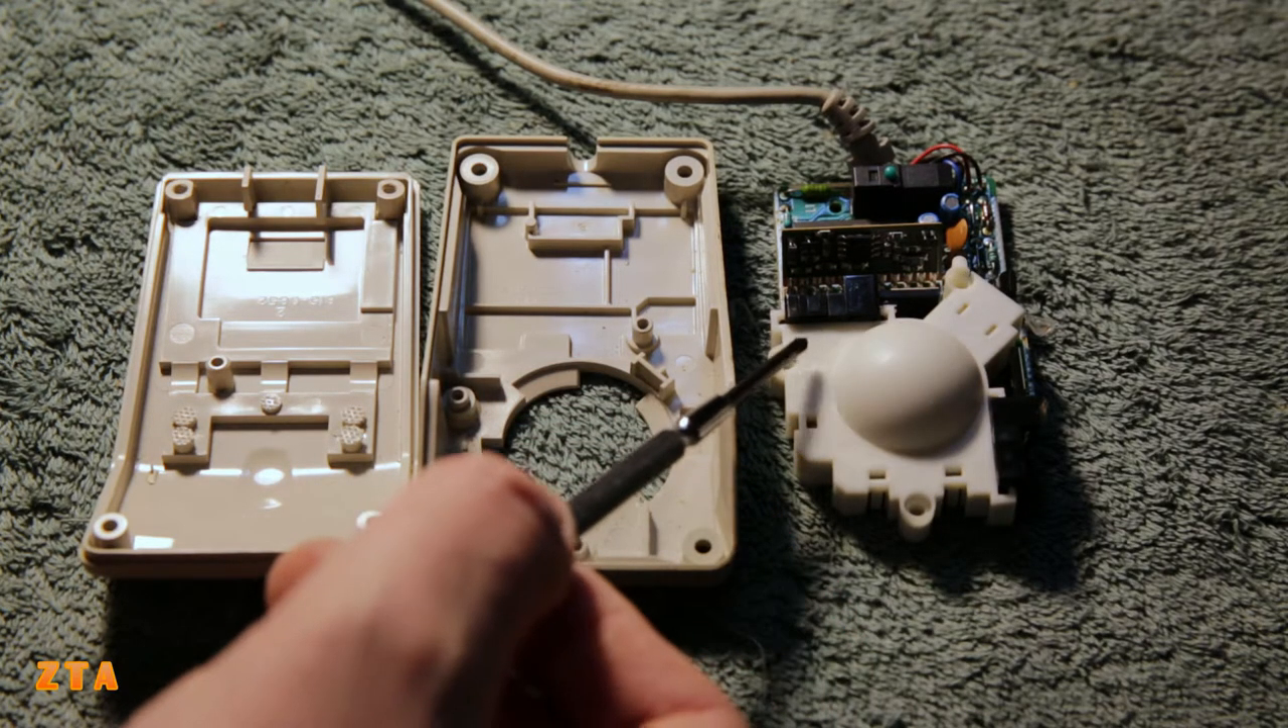All right, so here's the mouse fully apart. We have the top plastic, the bottom plastic, and the electronics.